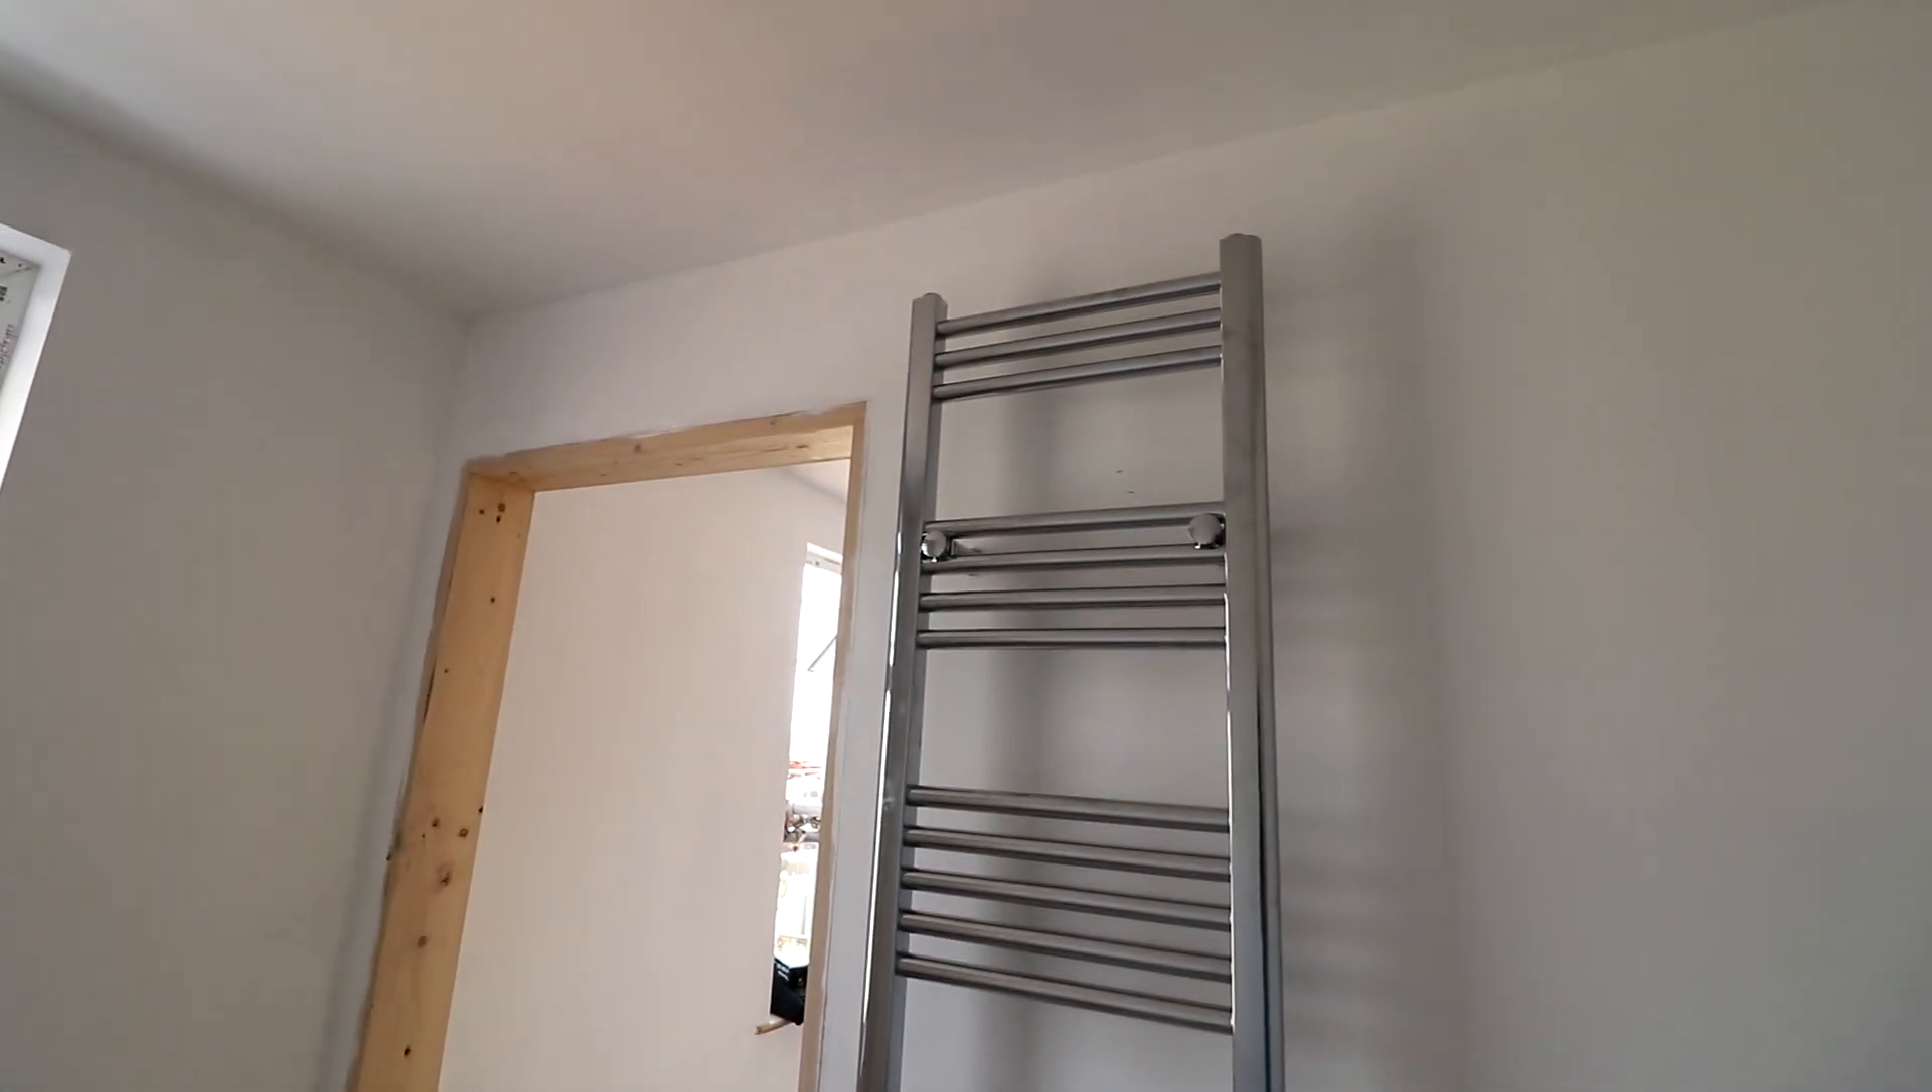And the towel rail has gone up so that is a beast and also radiator has gone on as well so that looks cool.